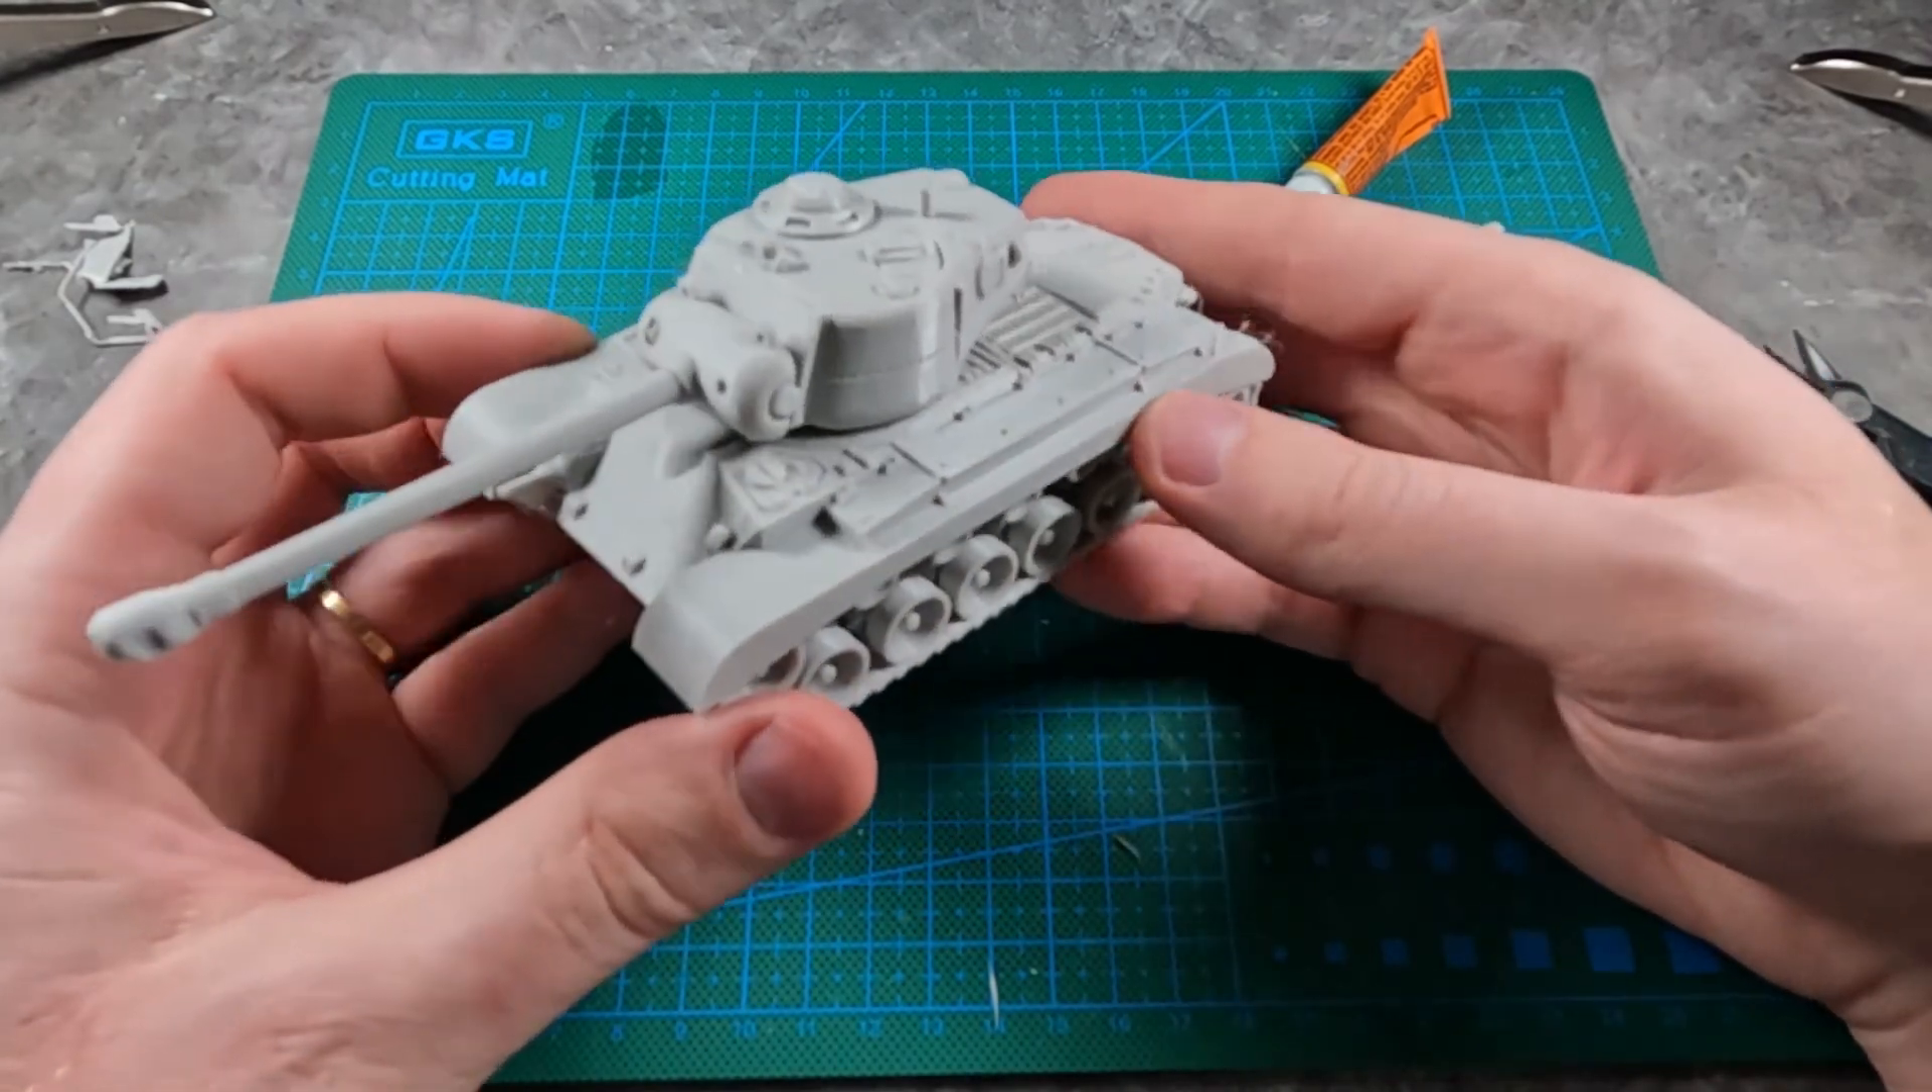There you have the Pershing. The 28 millimeter tank from Miniature Tanks Company. The kit is assembled.